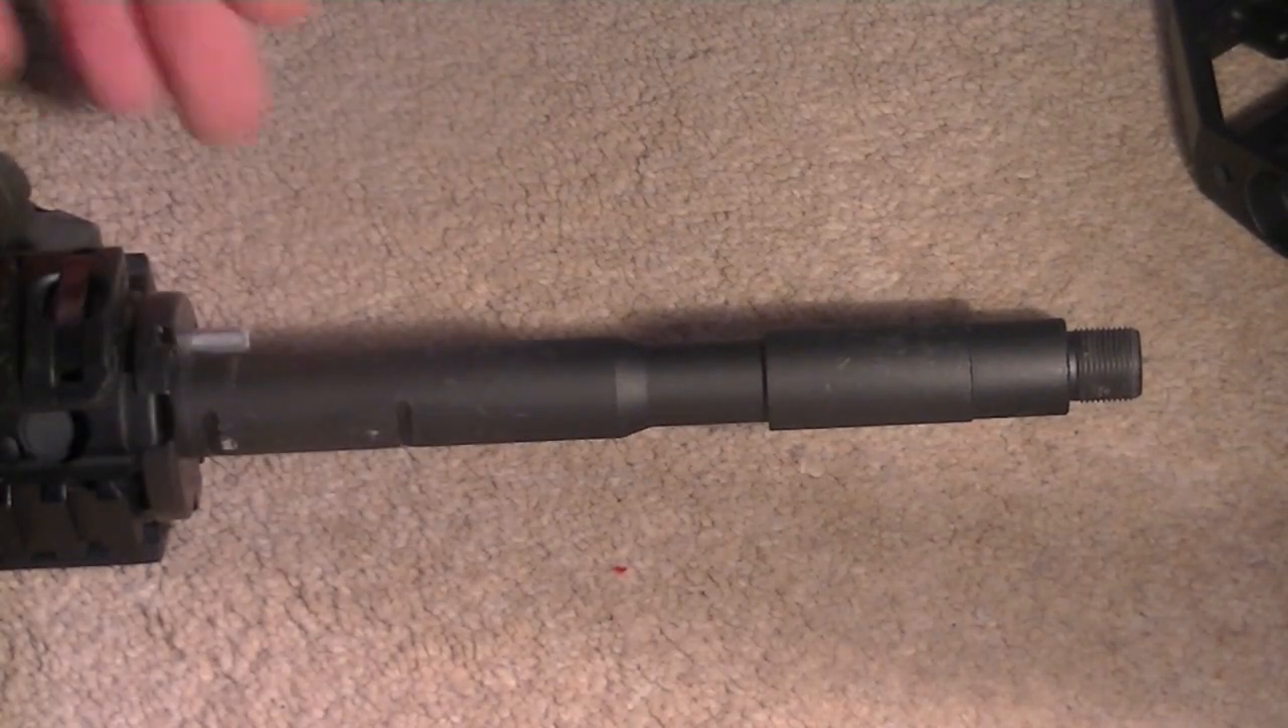And you have your triangle front sight off.